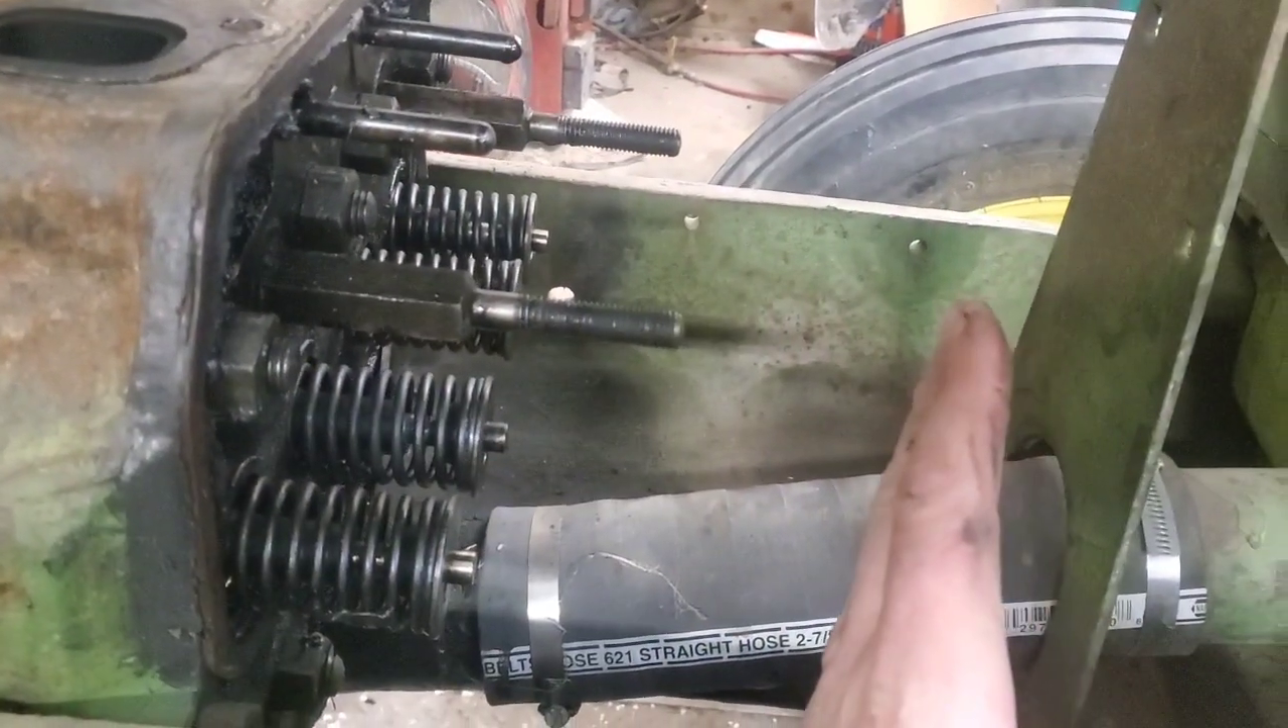But you can't get these out but what you can do is keep them in like this and then we still got to get this hose off of here yet.